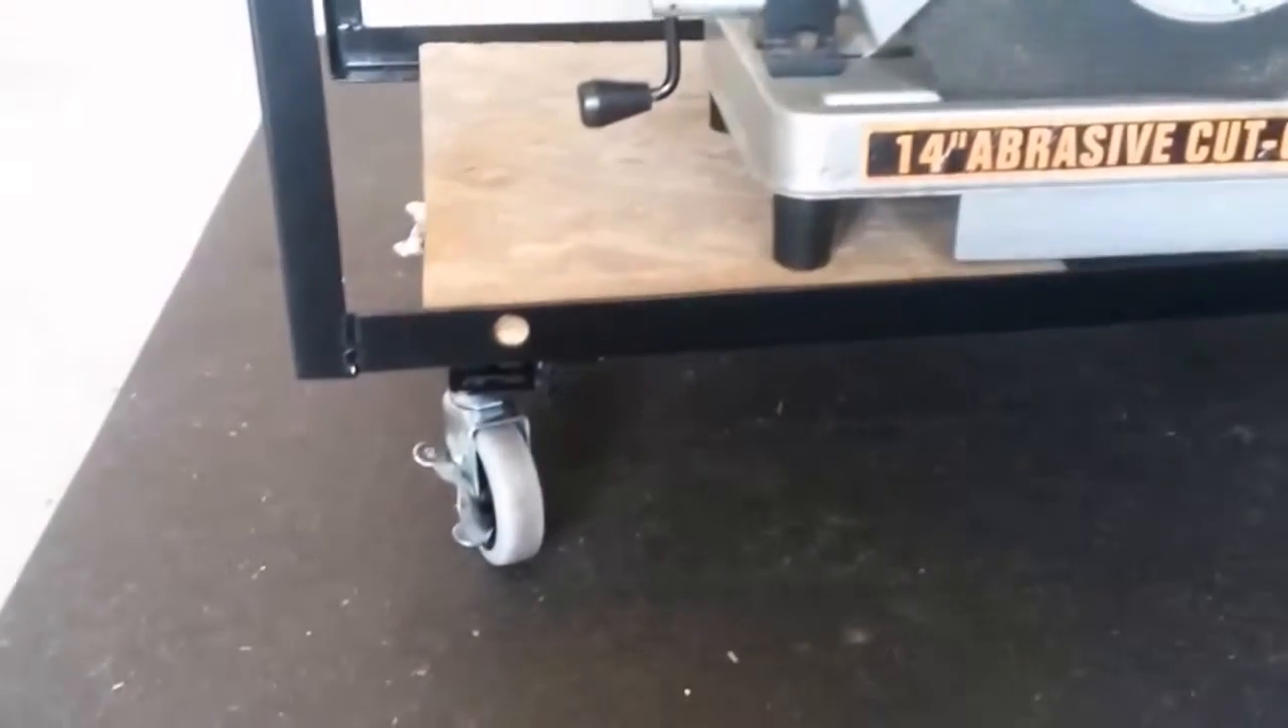We've got our casters on the bottom.